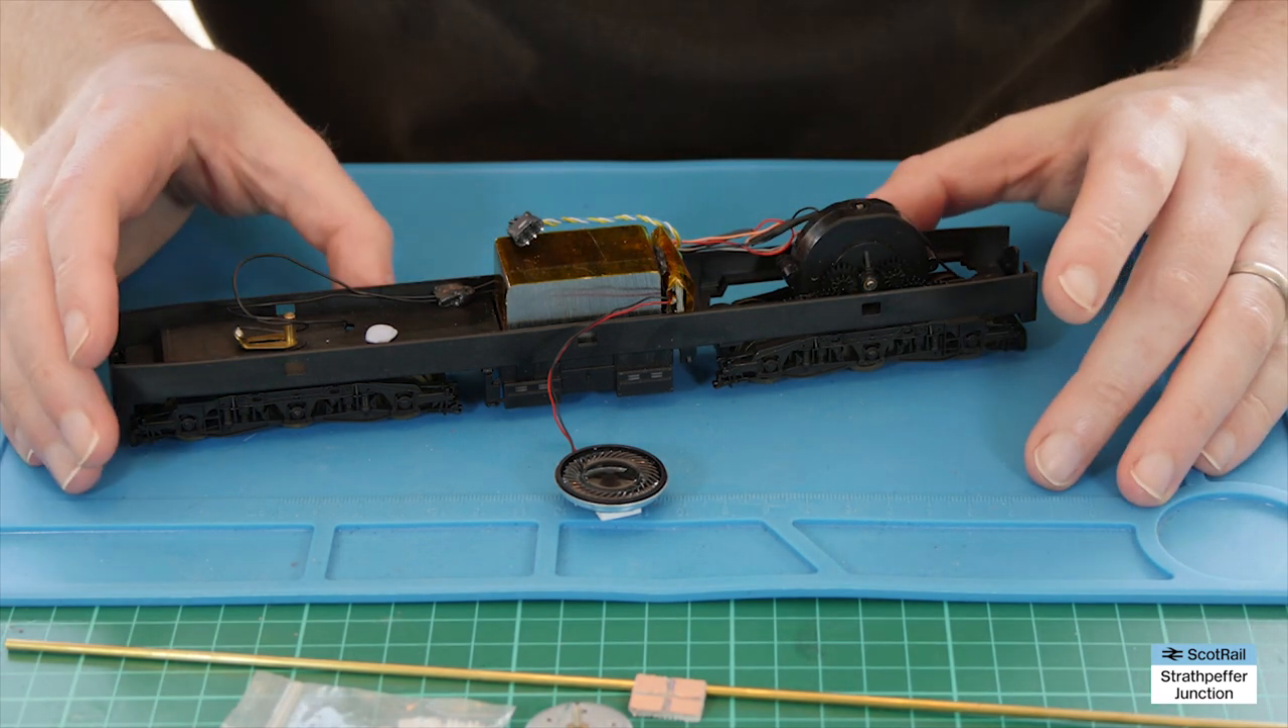Okay so that's the body off now.